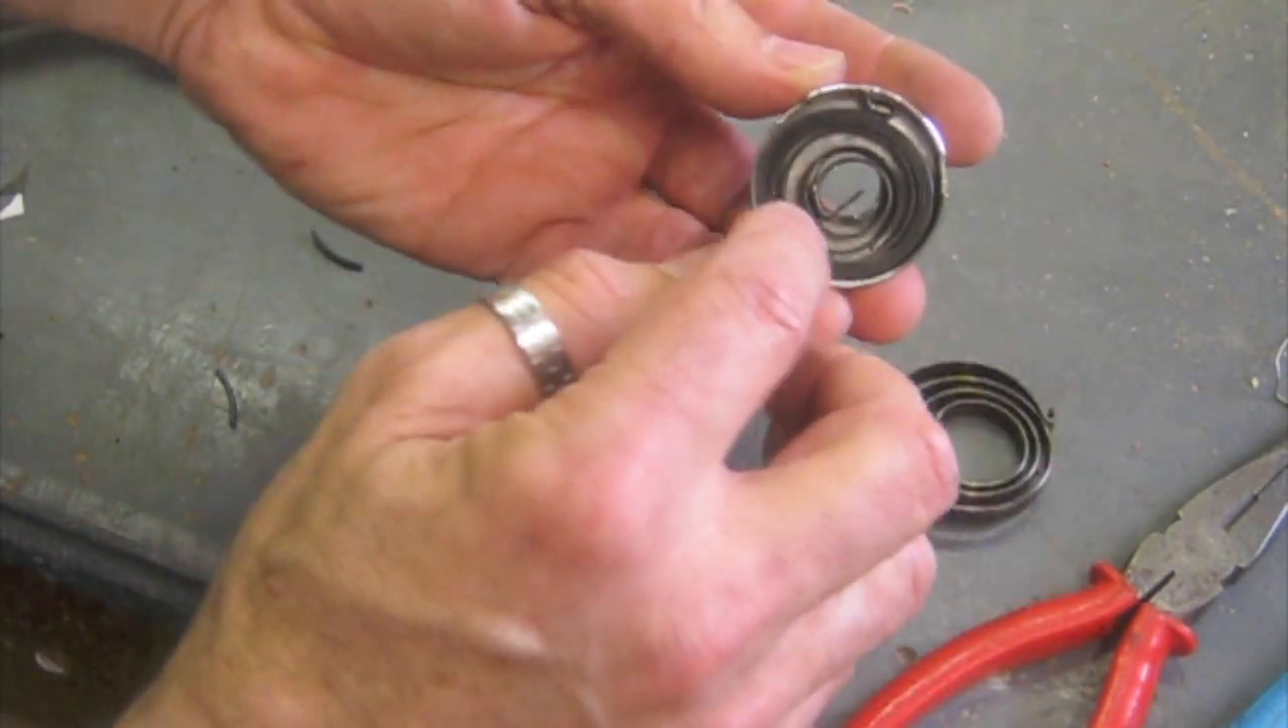So that new spring there is now sitting inside that cover.